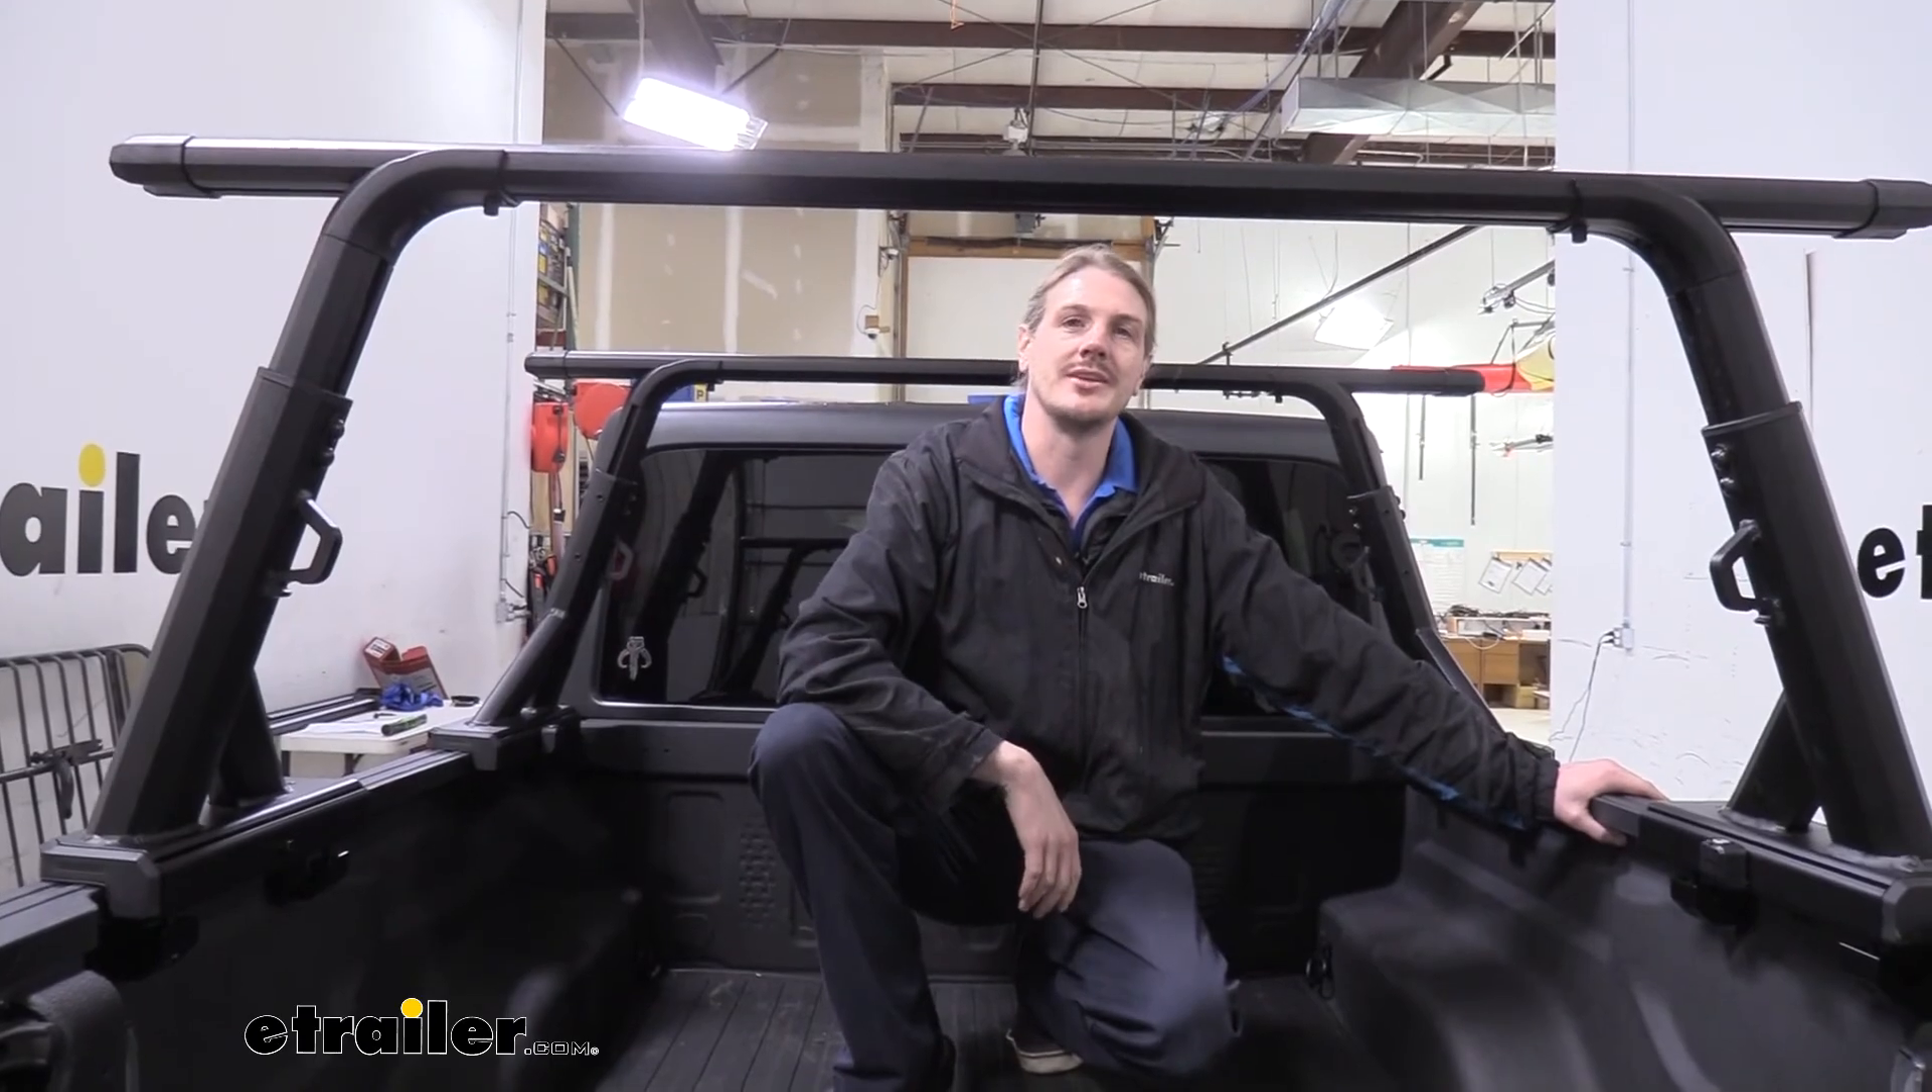And that completes our installation of Yakima's Overhaul HD Ladder Rack on our 2020 Jeep Gladiator.